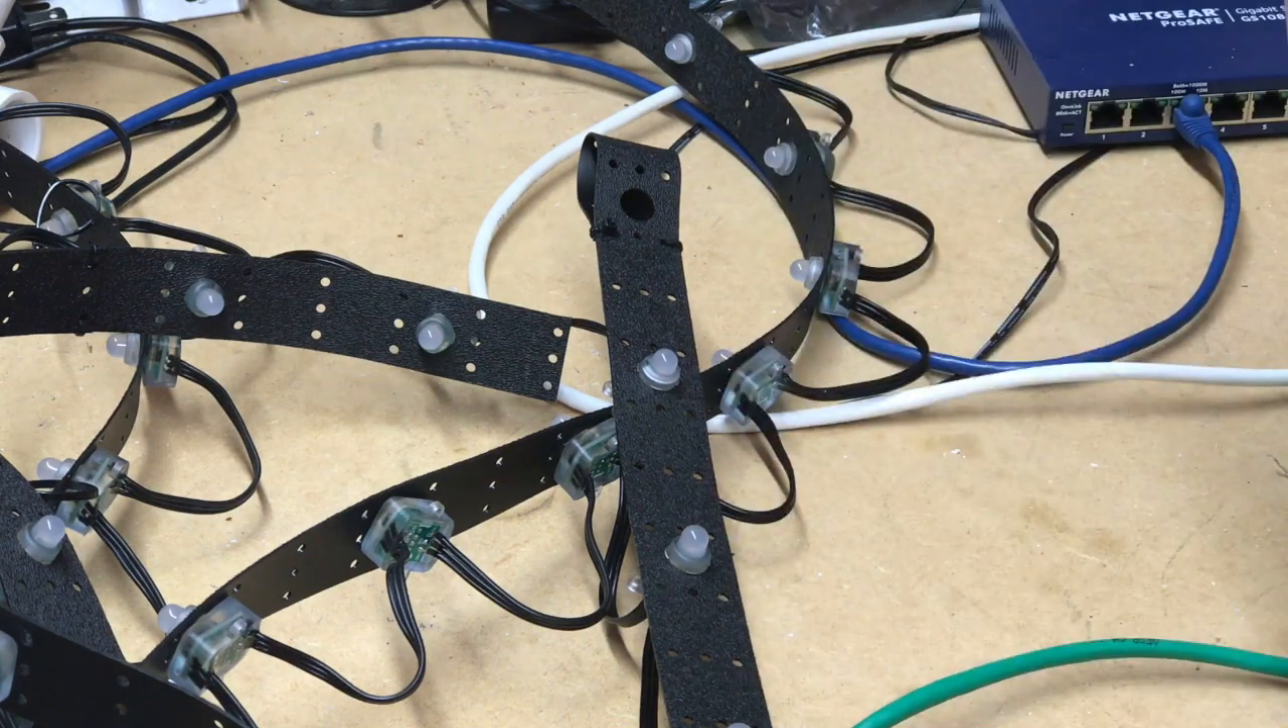We have all the pixels pressed into the strips.